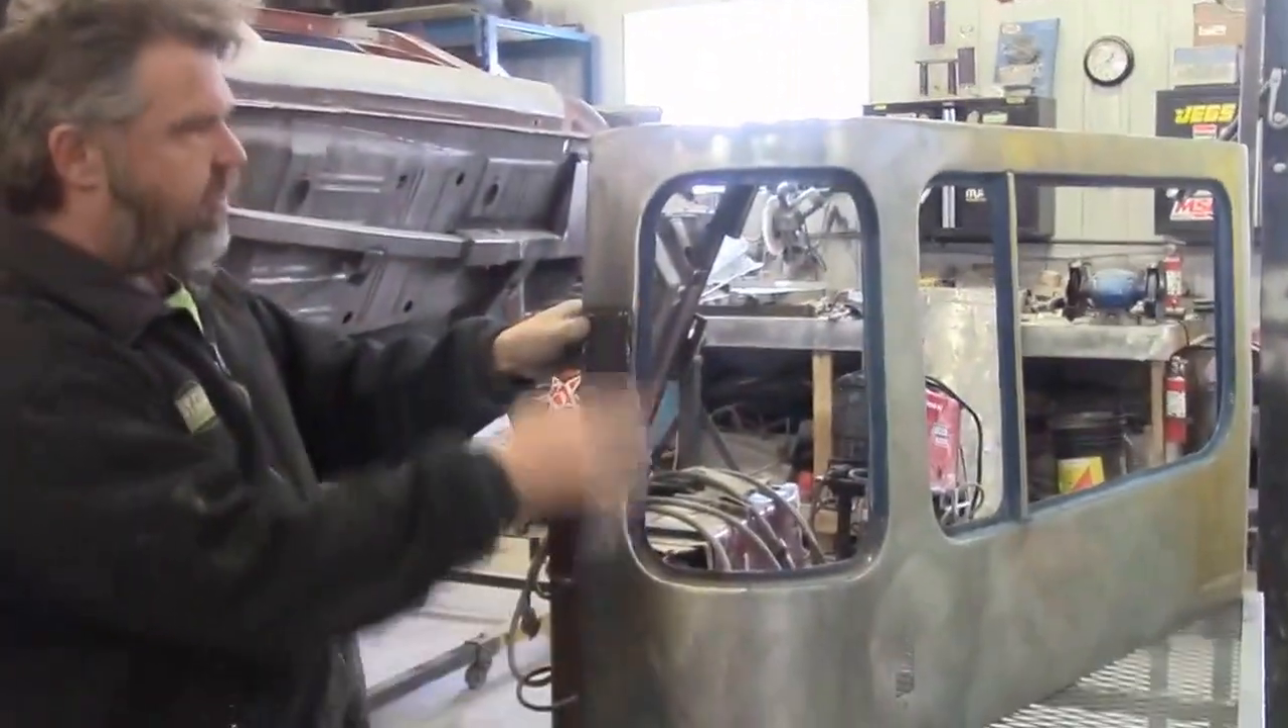We basically removed all the glass and the rubber, and then we've stripped the exterior of the bondo and so on.